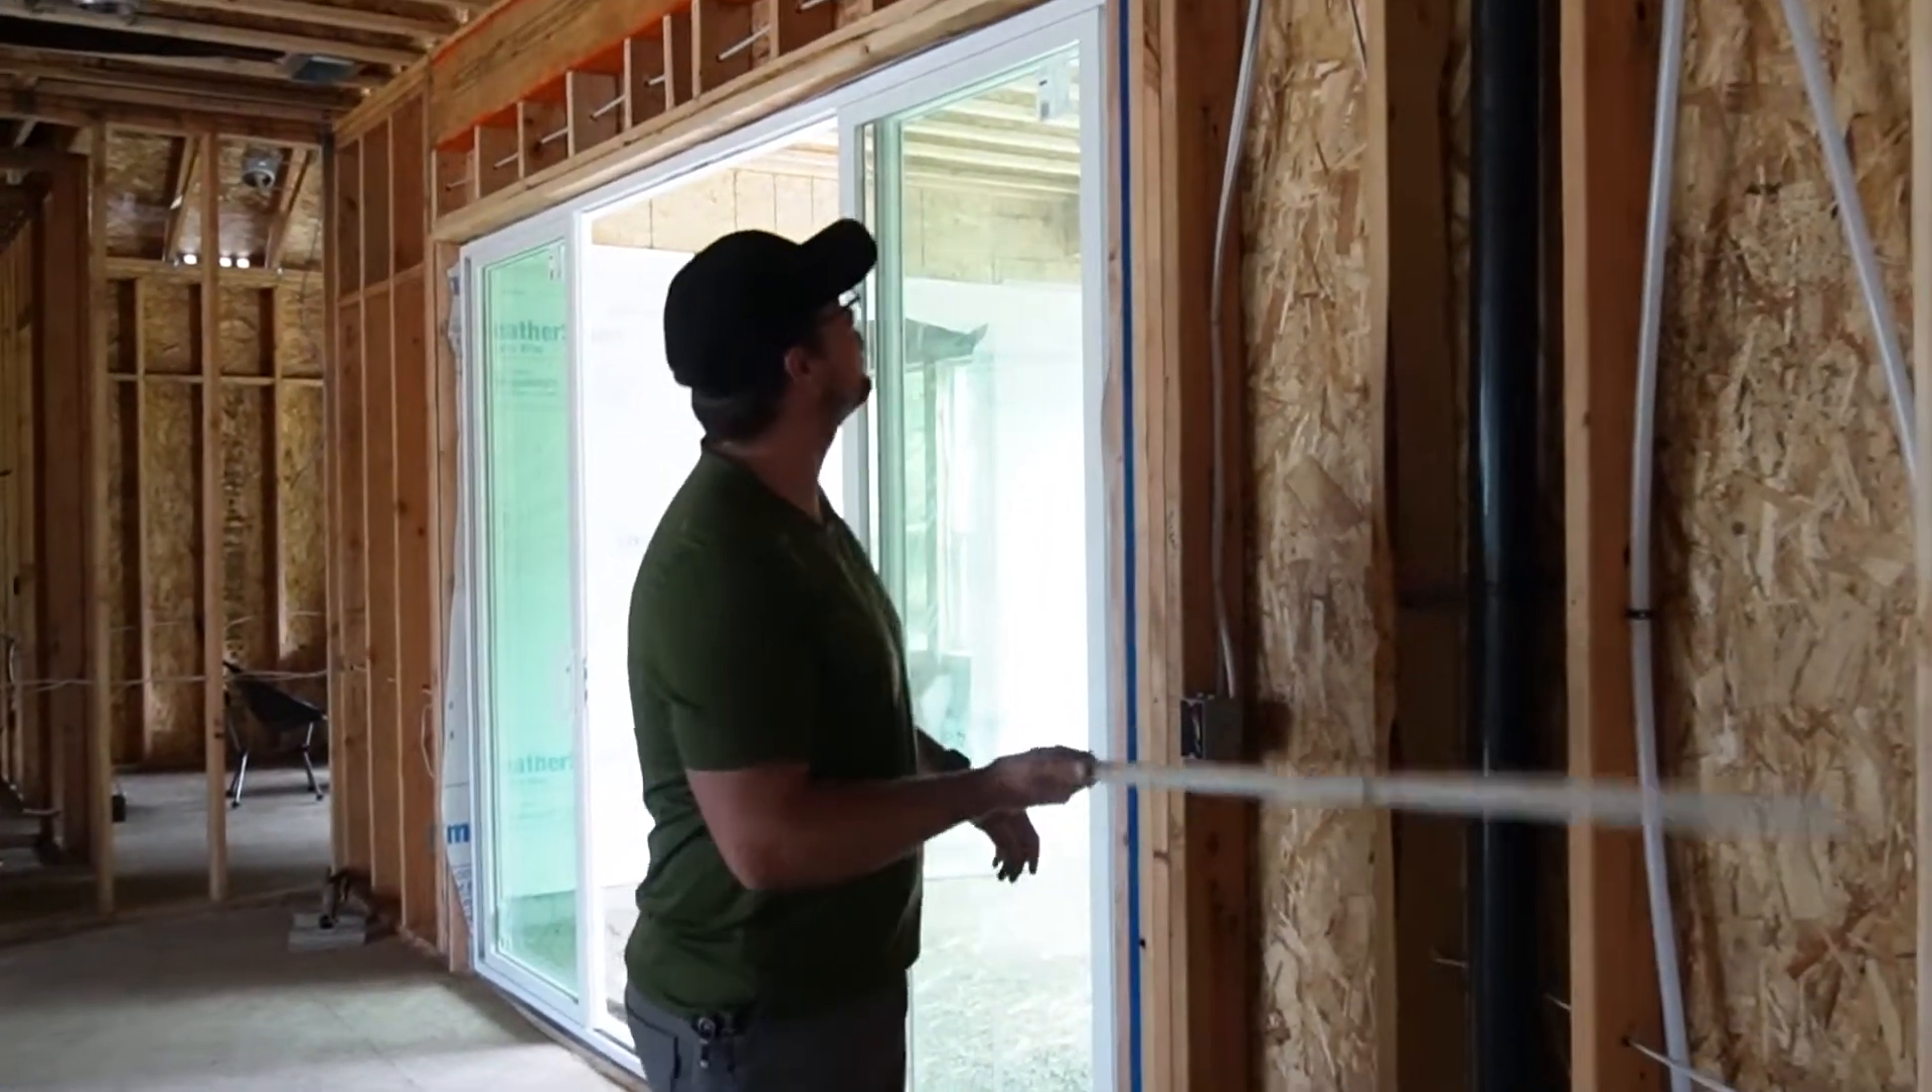Okay we've got our walls framed.